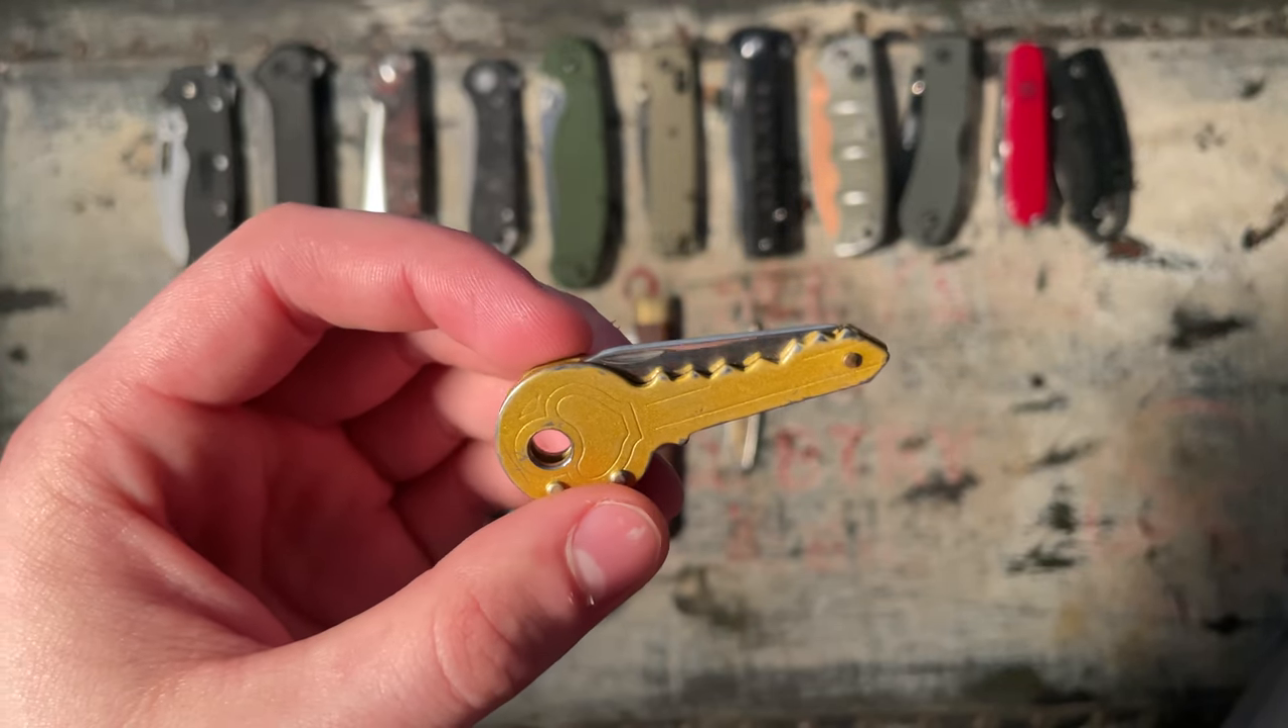It costs 99 cents at Harbor Freight and the blade isn't even hidden fully in the key.